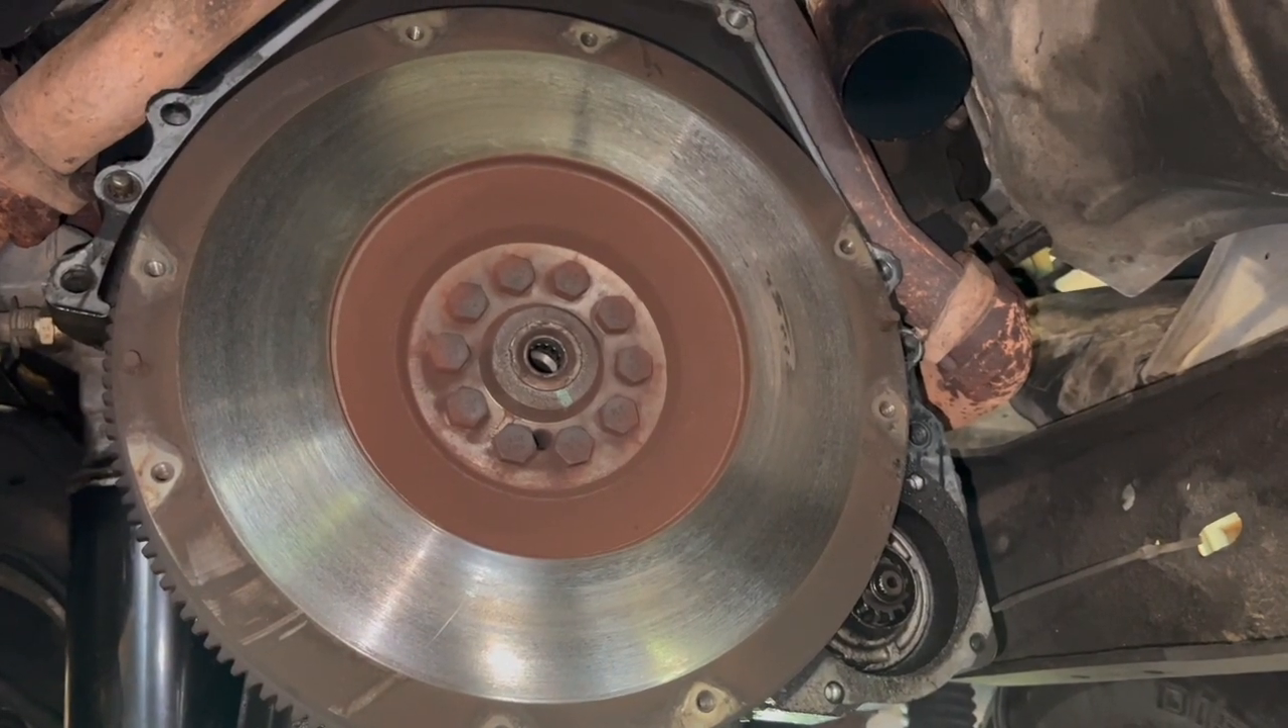Pressure plate is off and flywheel remains.